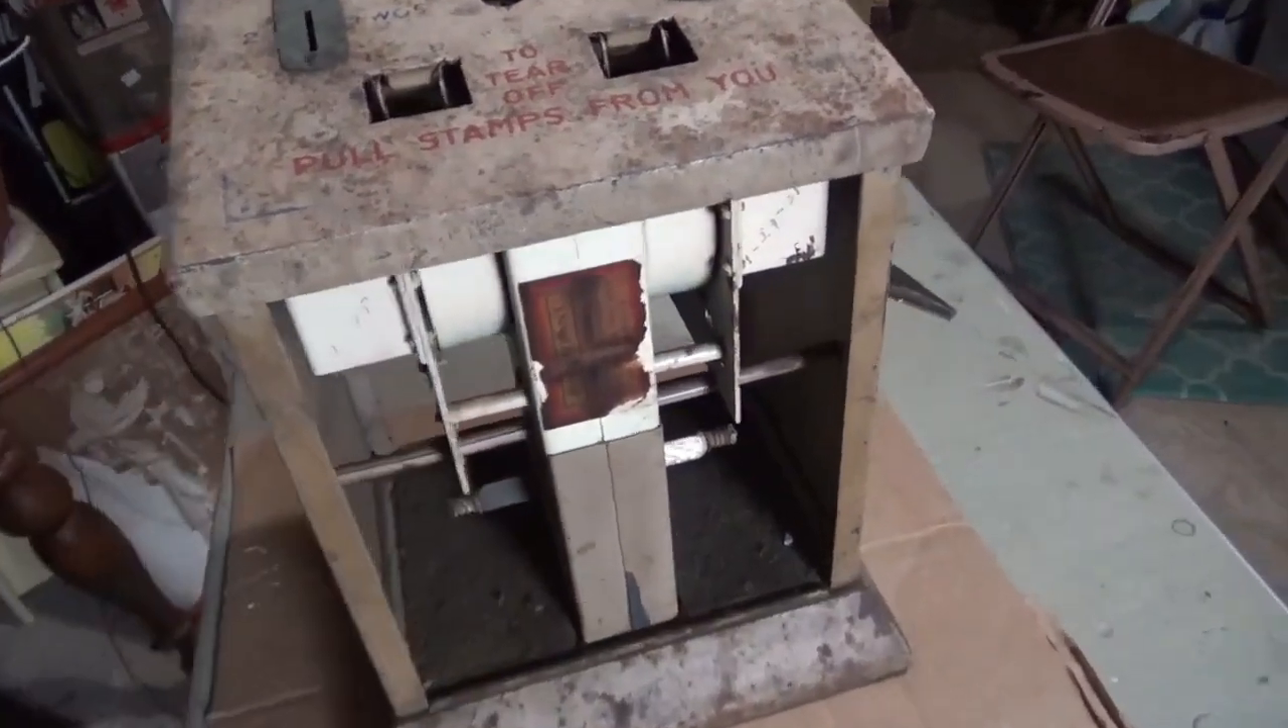All that's missing is two panes of glass, one in the front, one in the back.